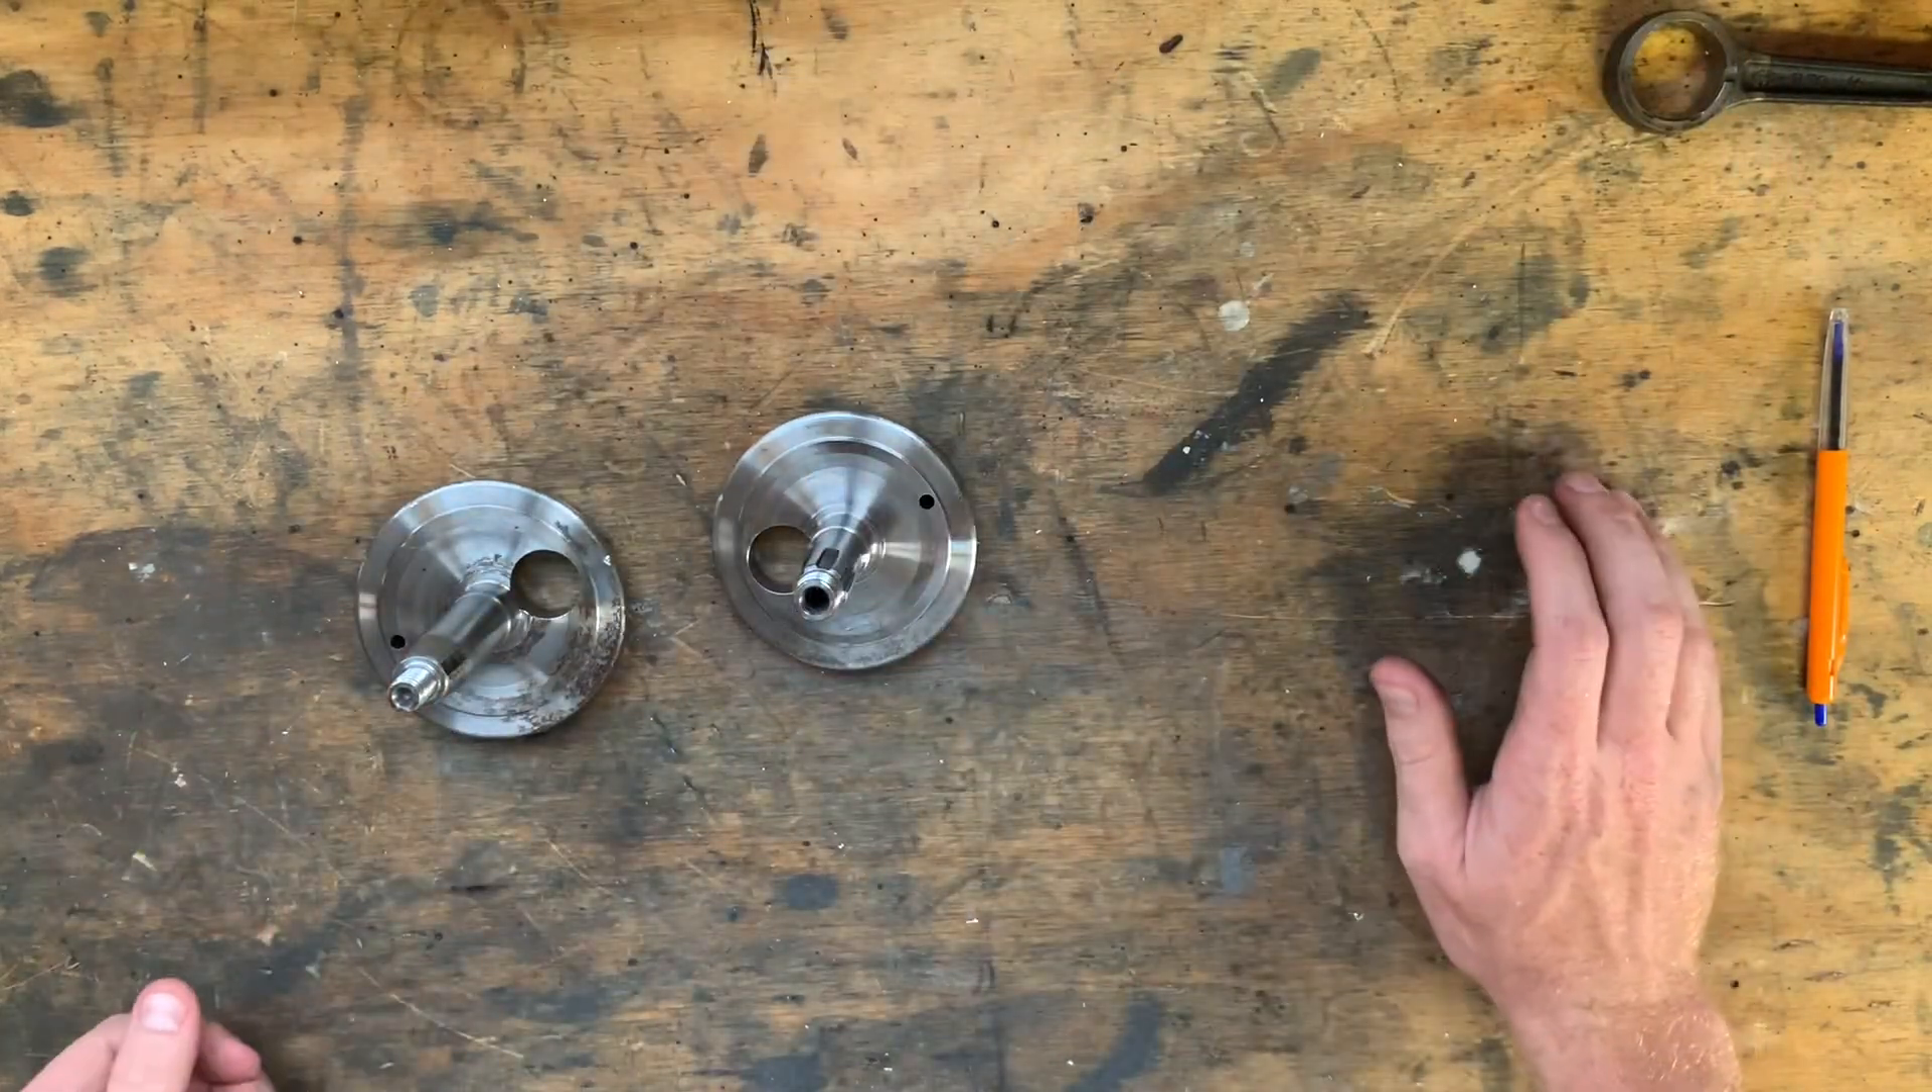I got the crank apart successfully.